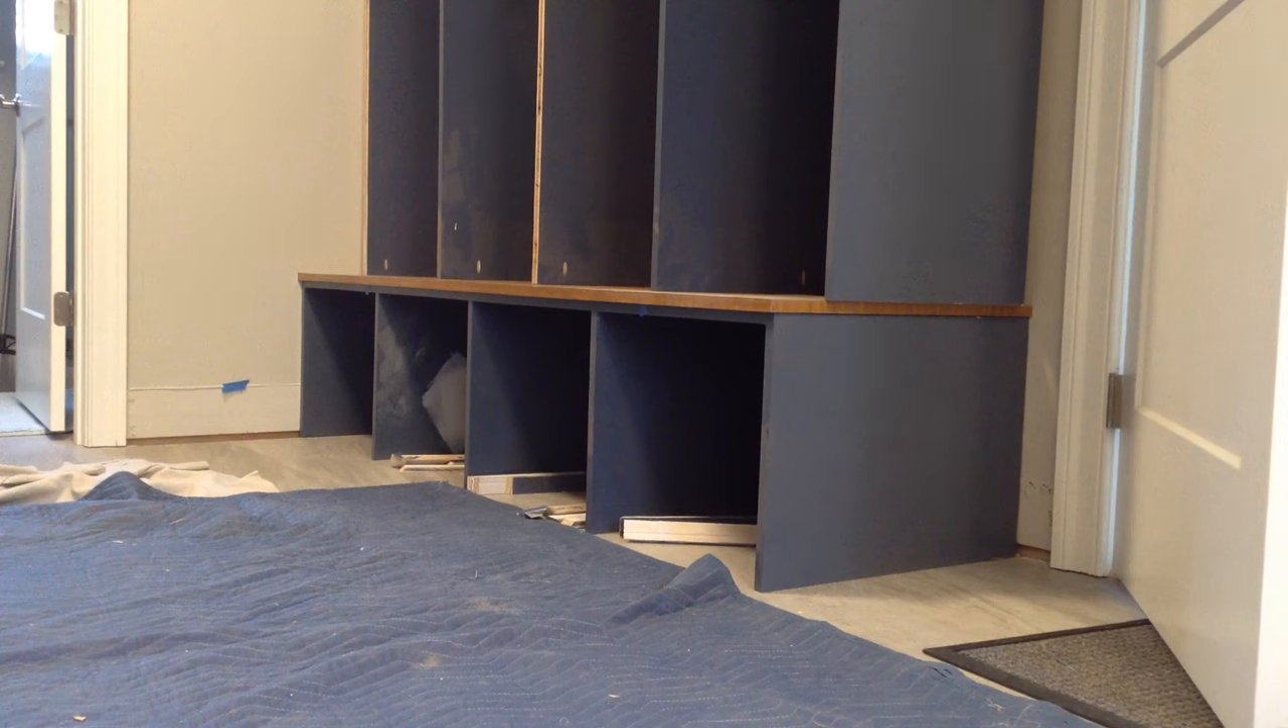Those are those two cabinets in place.